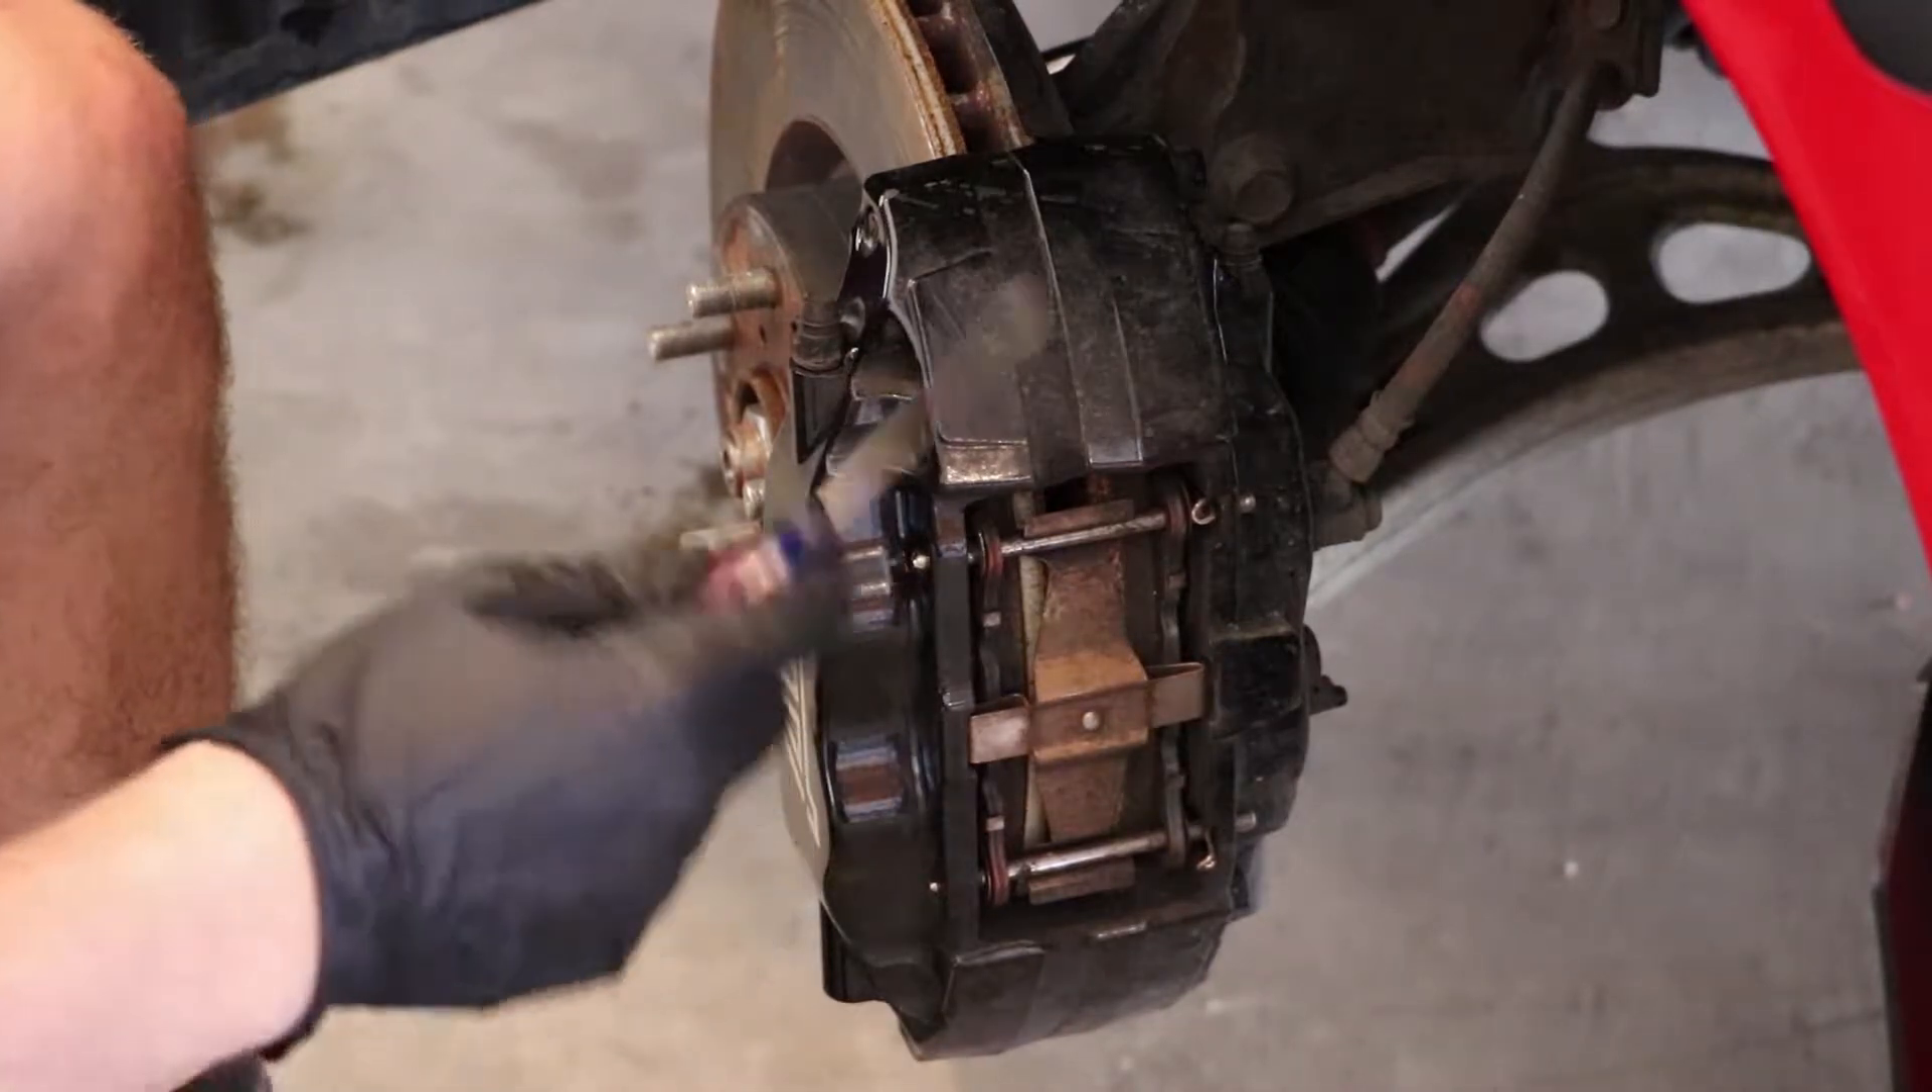Alright, so now that we've got the car up and the wheel off, we've got our caliper exposed here.